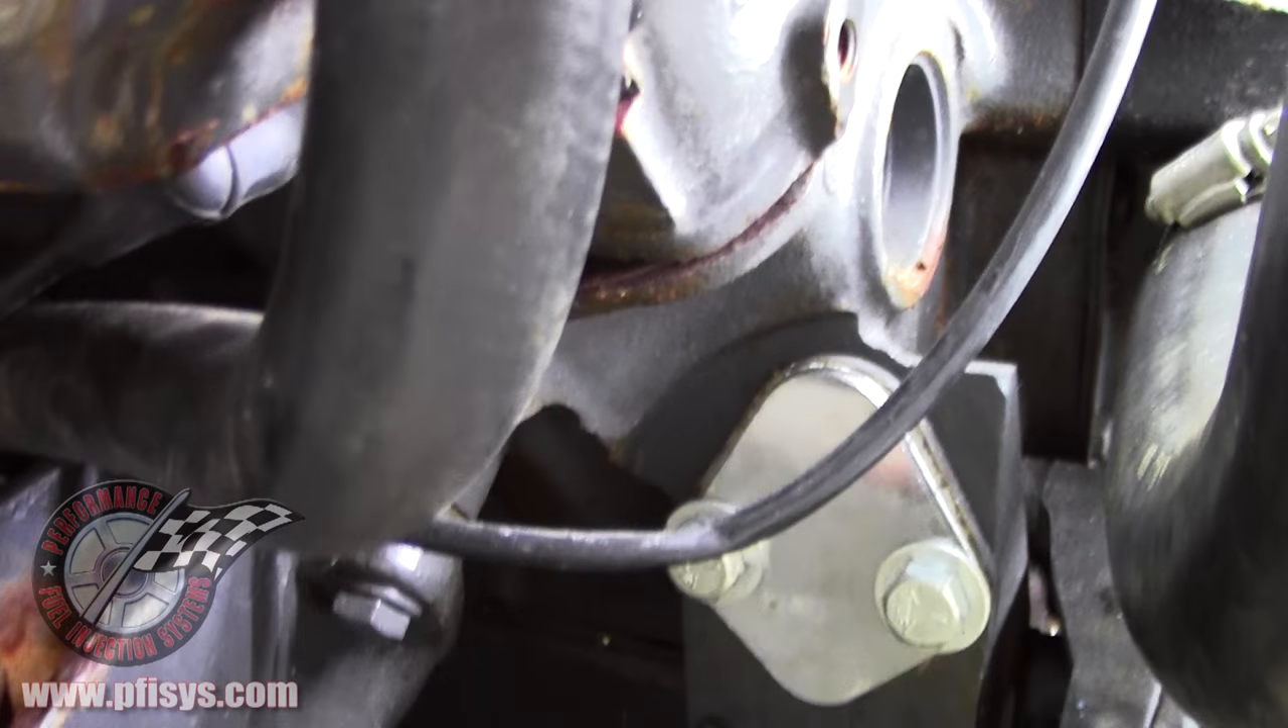Okay, now we have the fuel pump removed and we have the block off plate put in.